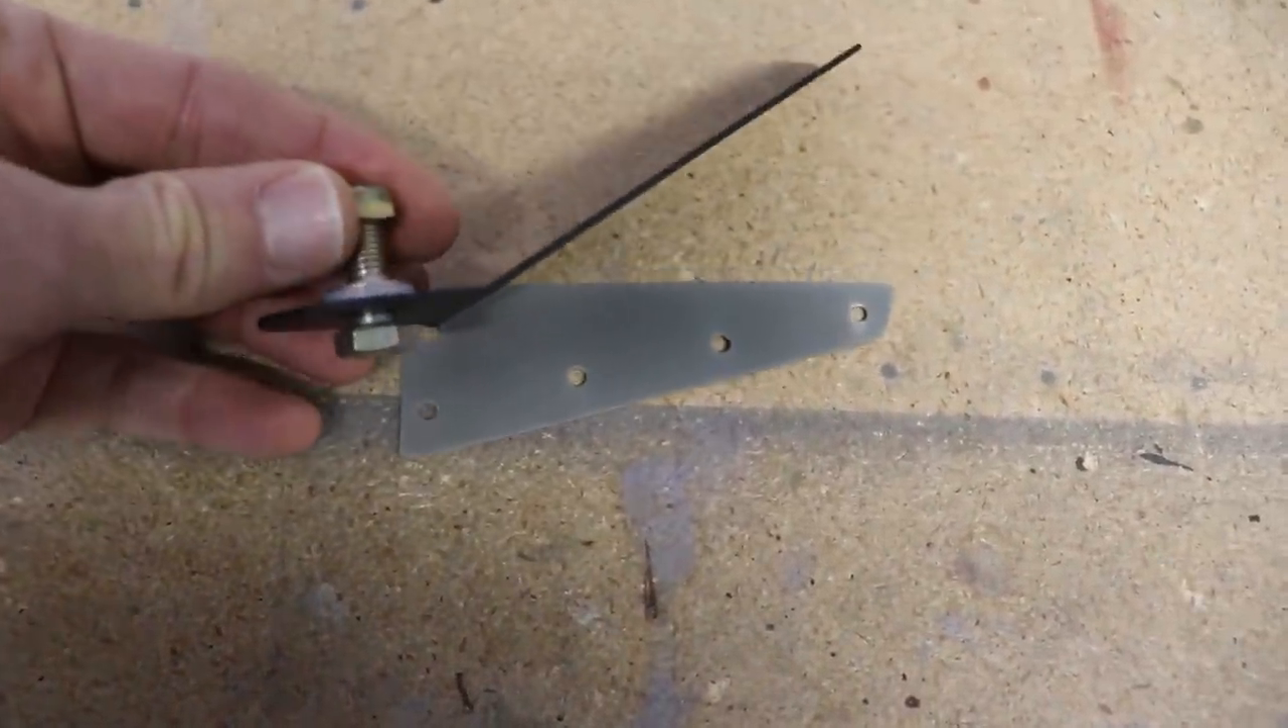You'll notice I've pre-installed a bolt in here.